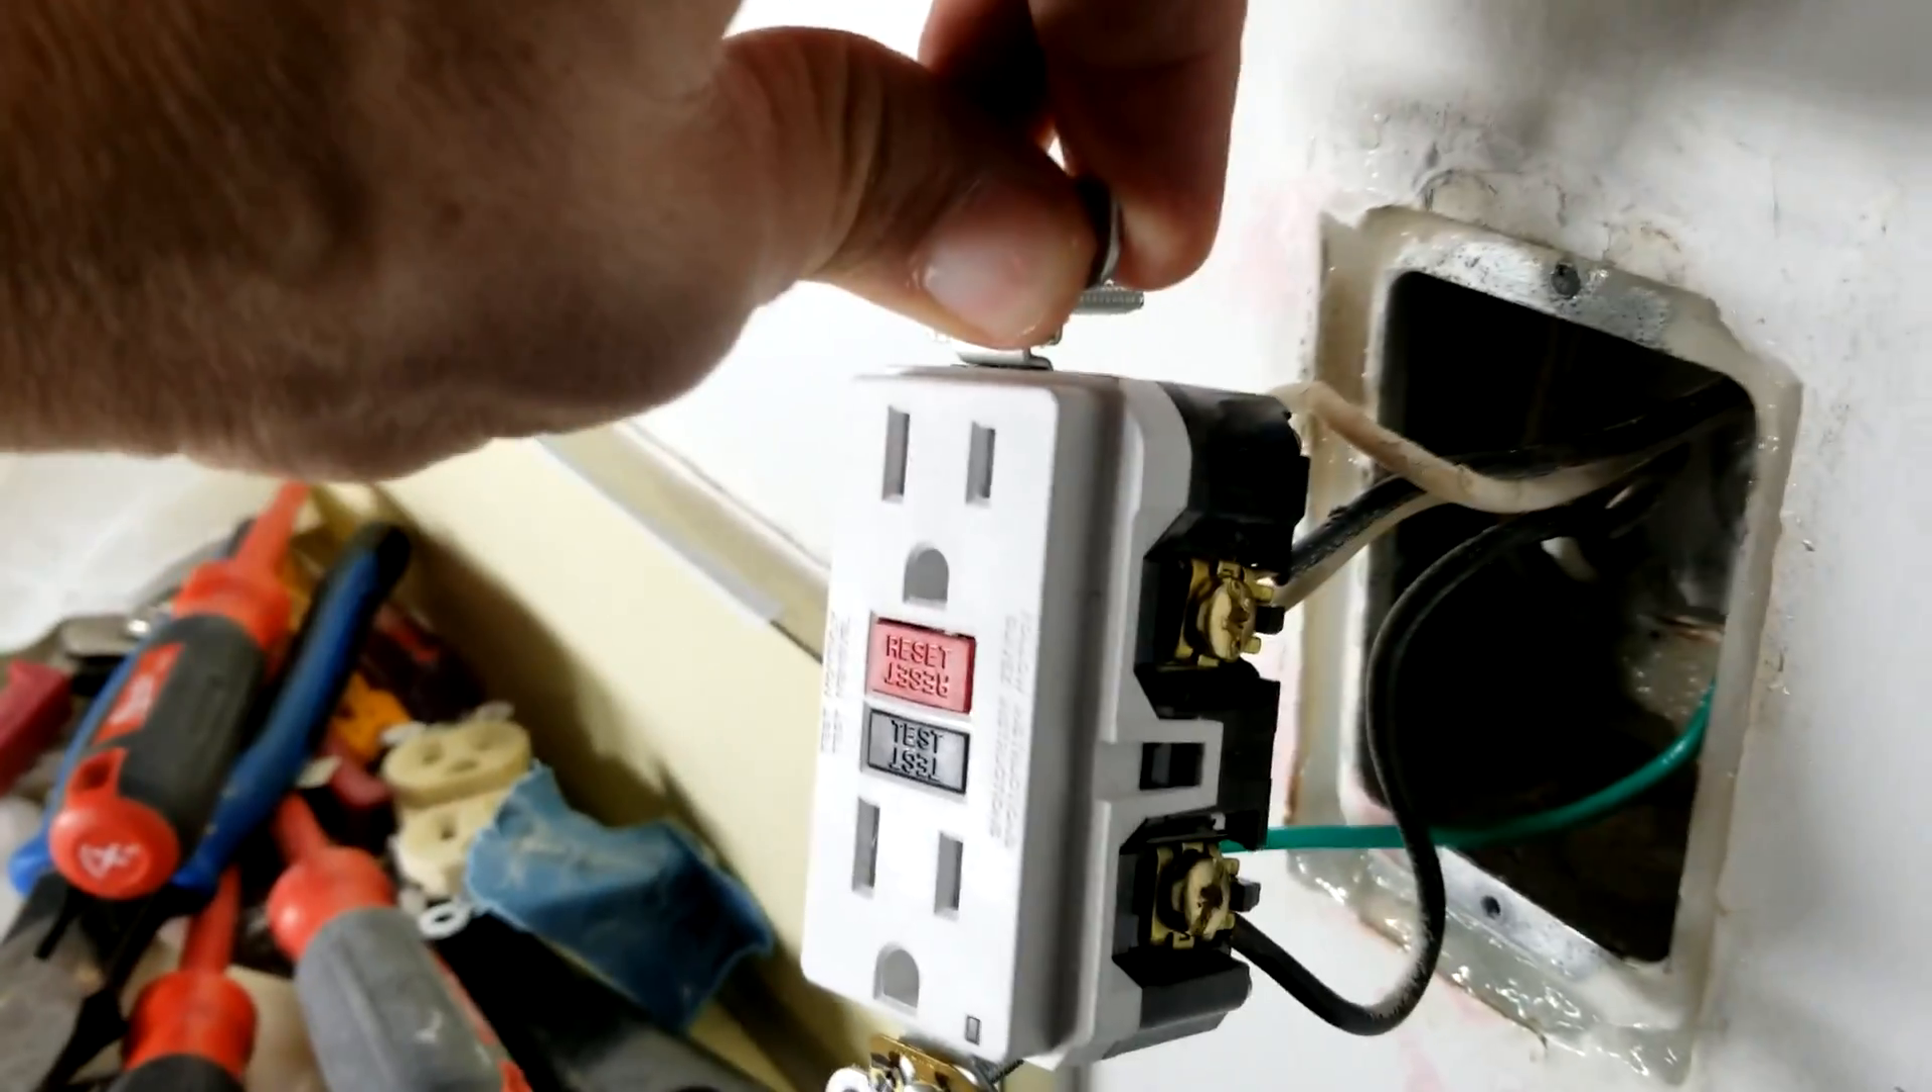And we have both the black wires are connected up on the right hand side.